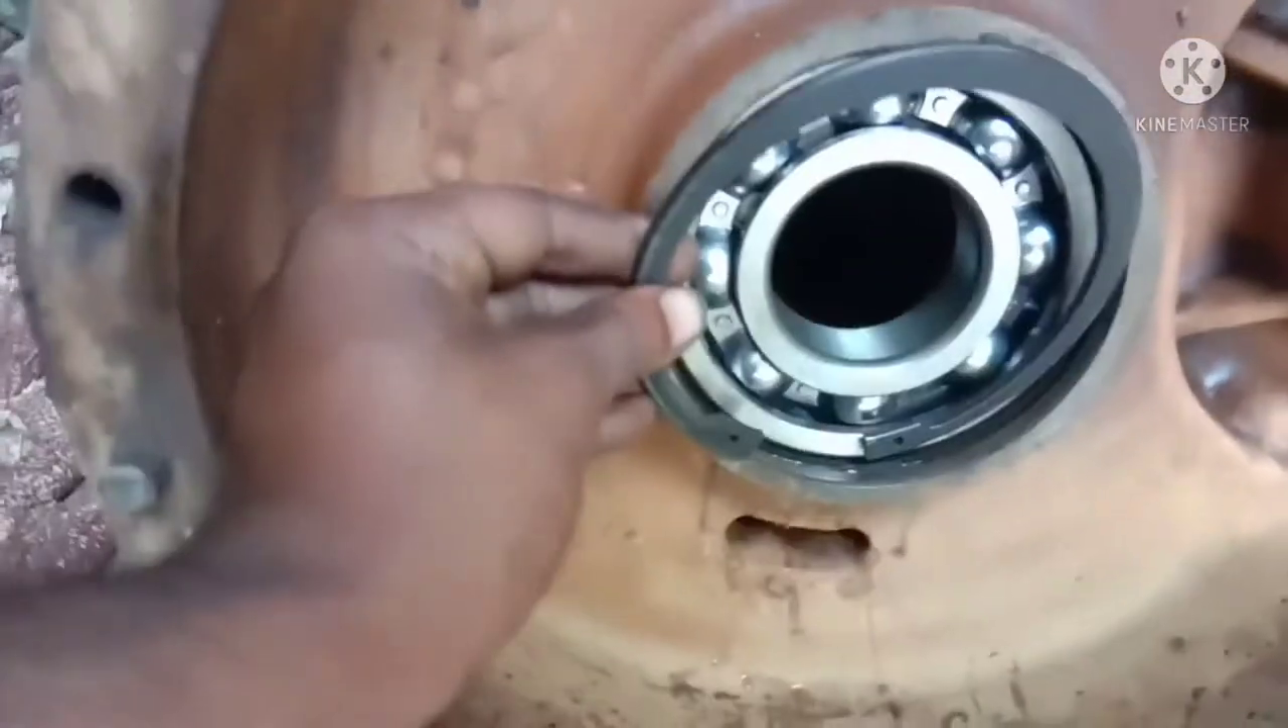ये देखिए बैरिंग आप लोग ये बैरिंग लगा चुके हैं।